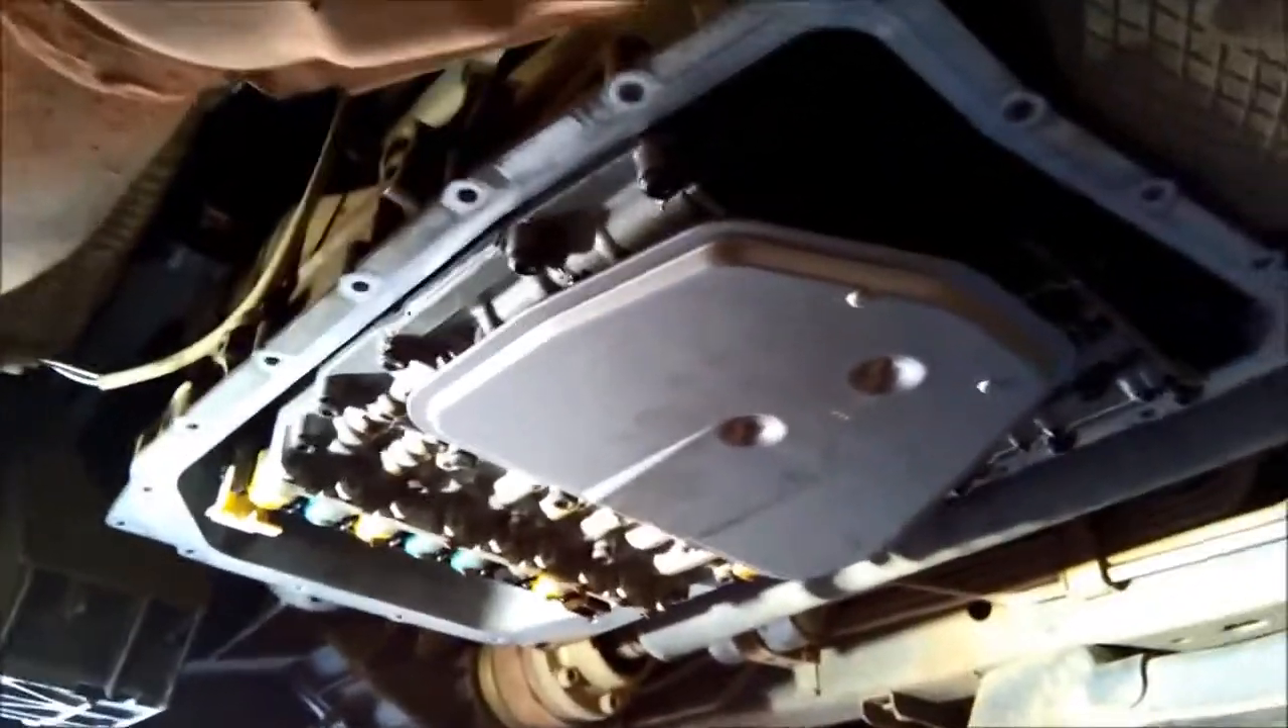There we go. We've got the filter in place.